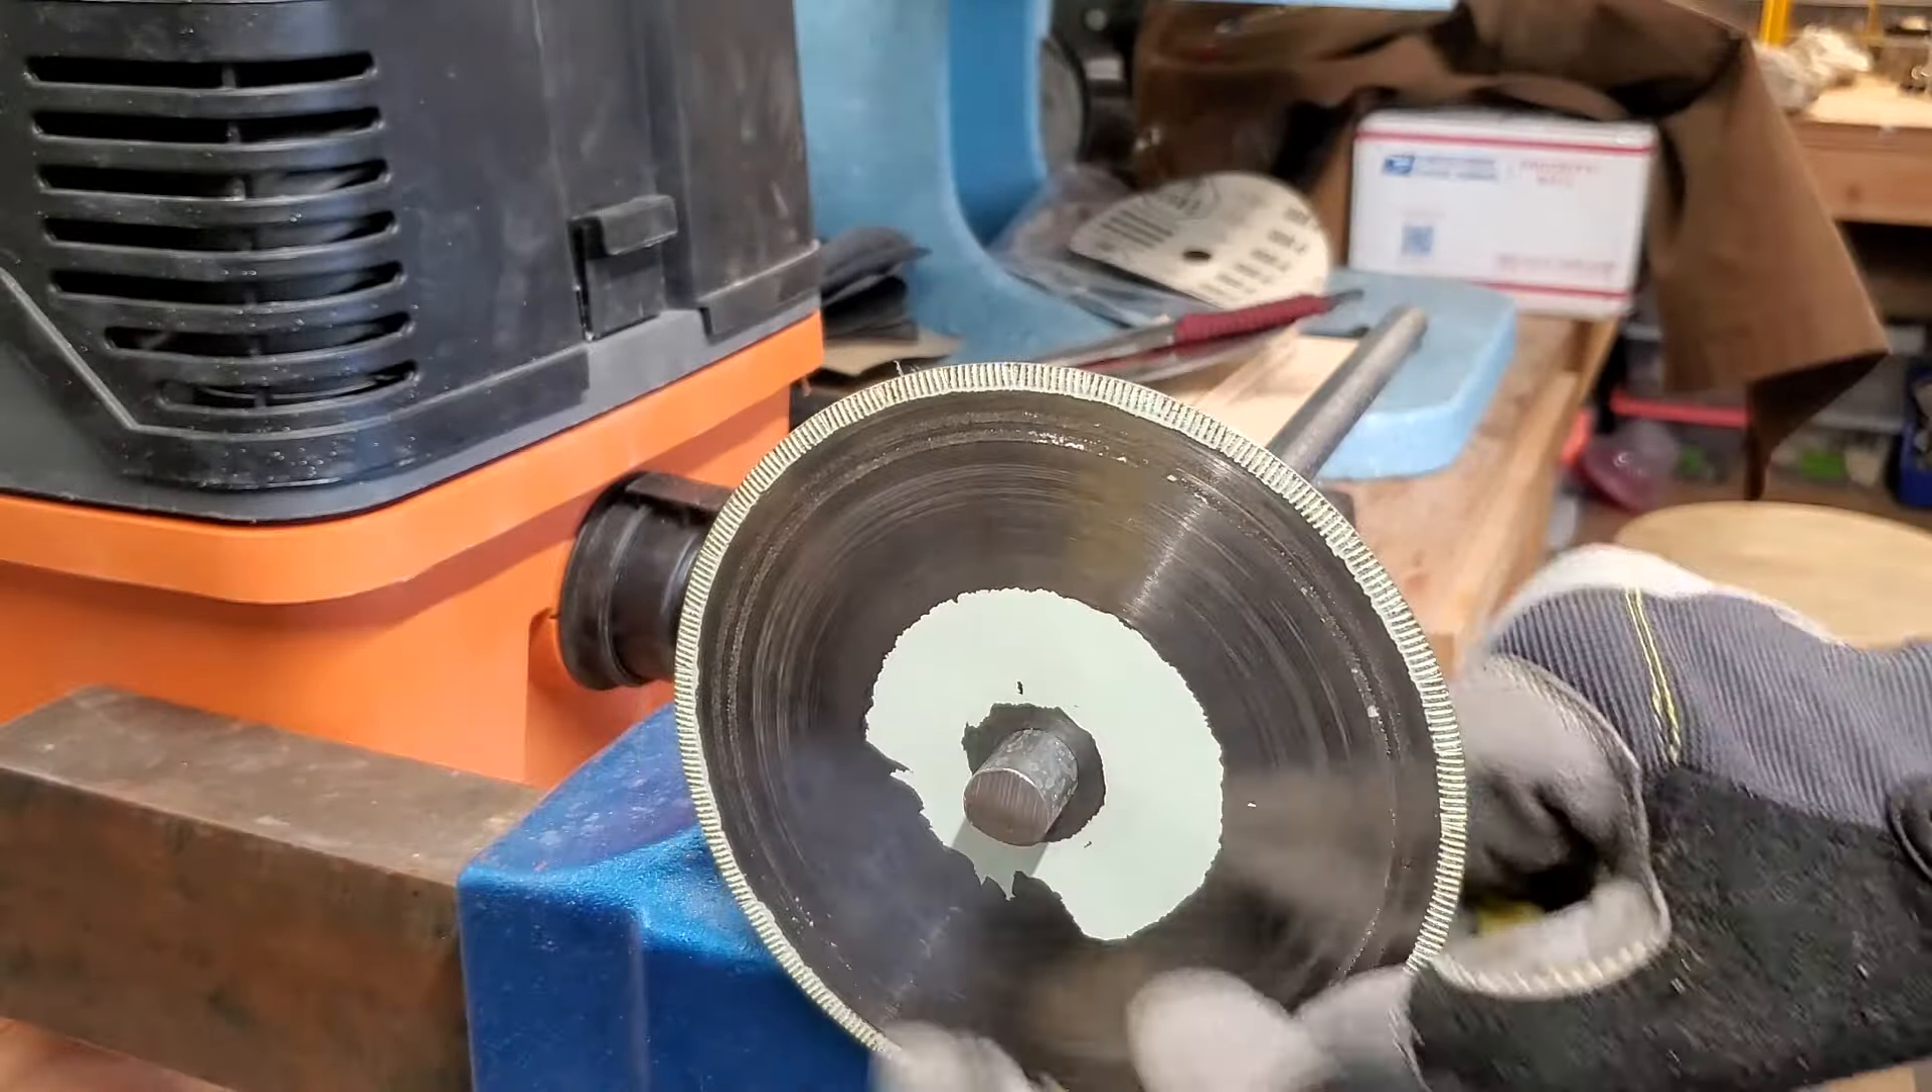The arbor hole for my saw blade is a five eighths. So it fits on there perfectly just like that.